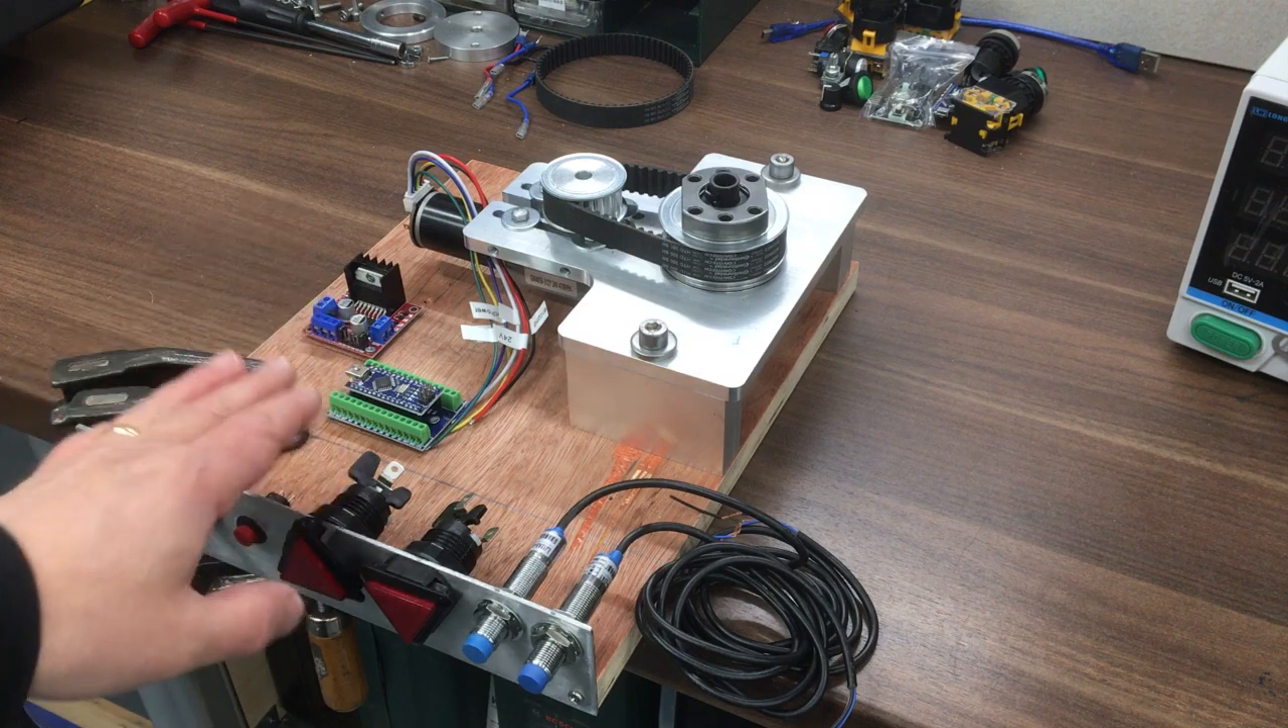So as you can see. I've got all the sensors and buttons. Mounted into this plate.